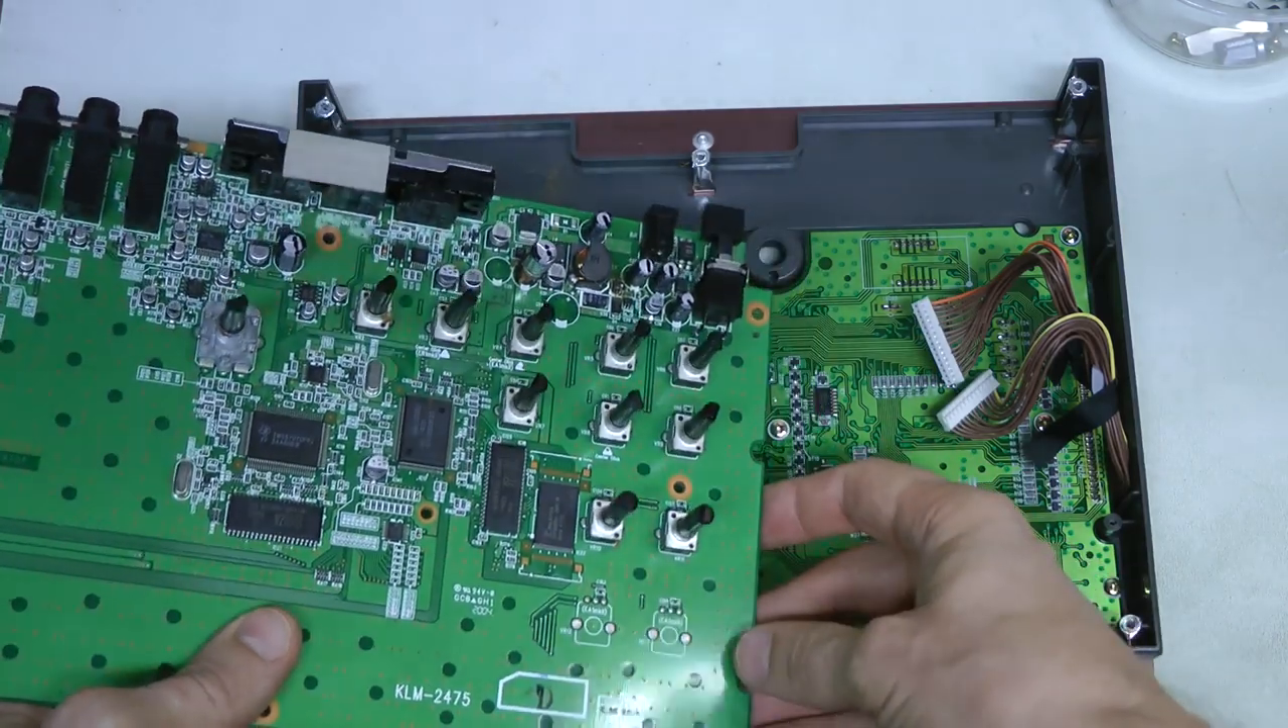So I pulled off all the knobs and managed to remove this board.